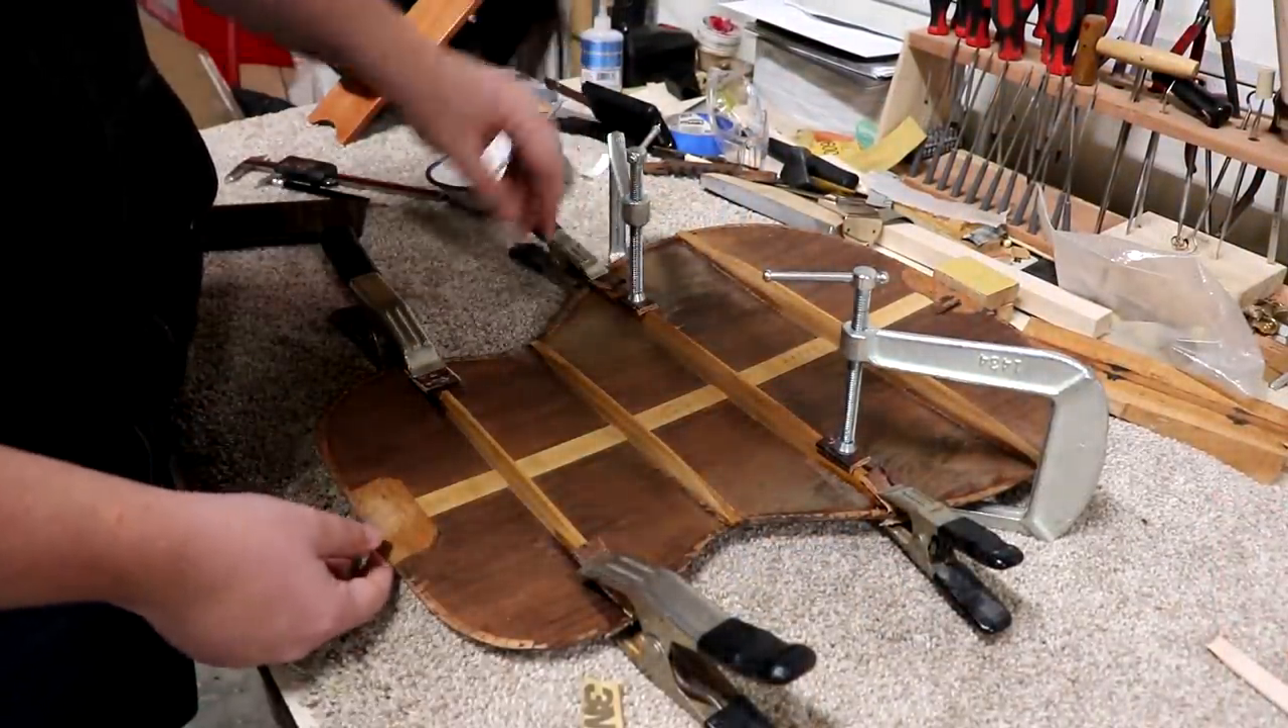Well I got these last braces clamped on here.